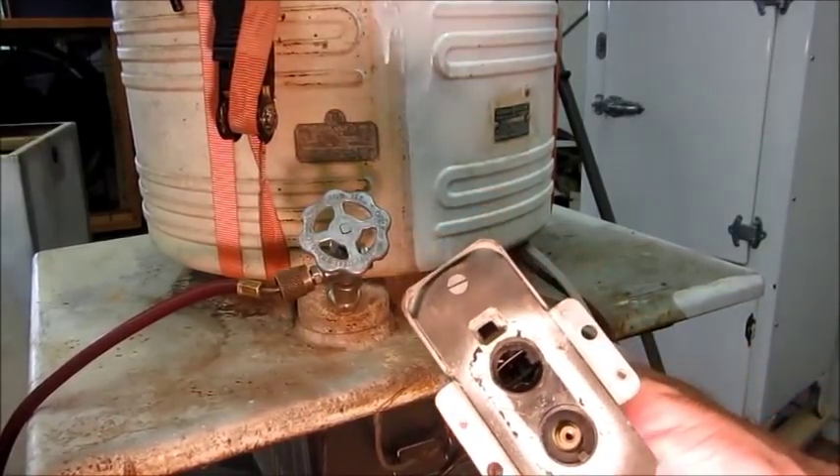And I didn't put the control back in place because of the missing knob.